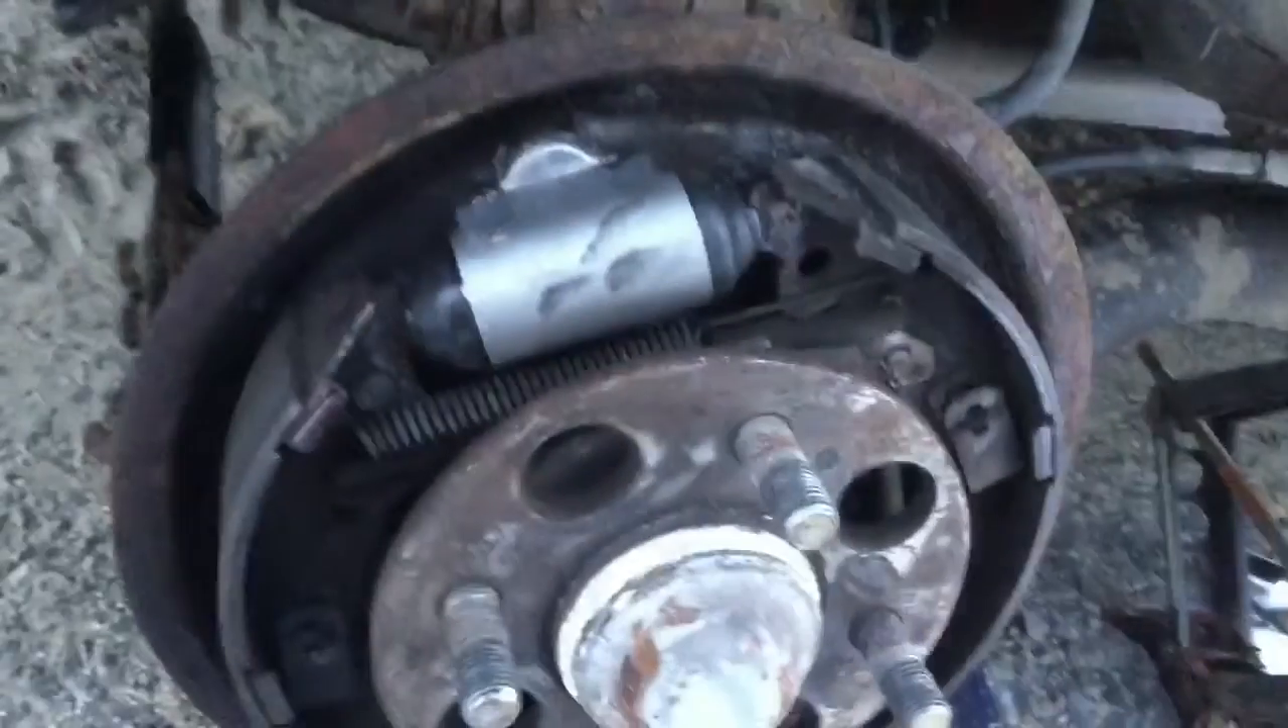Now our new wheel cylinder is in.